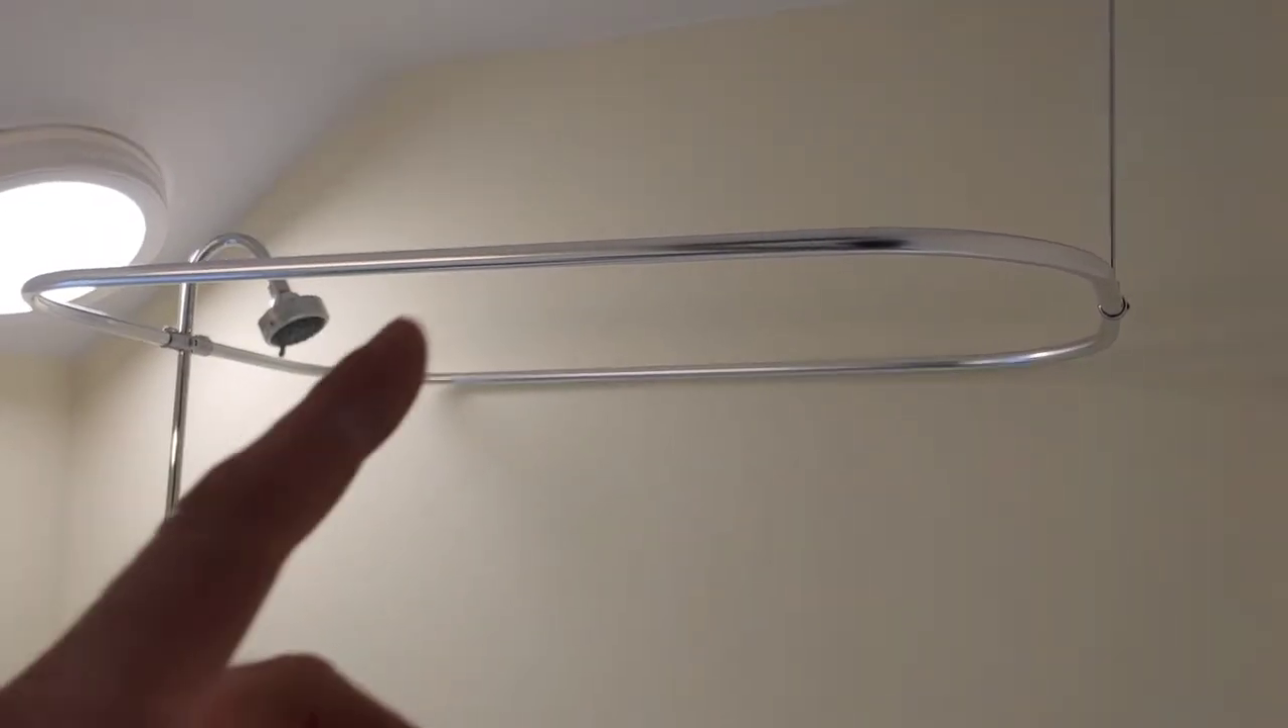Well, here's our ring installed. Uh, just put the two halves together. Slipped it over this pipe.